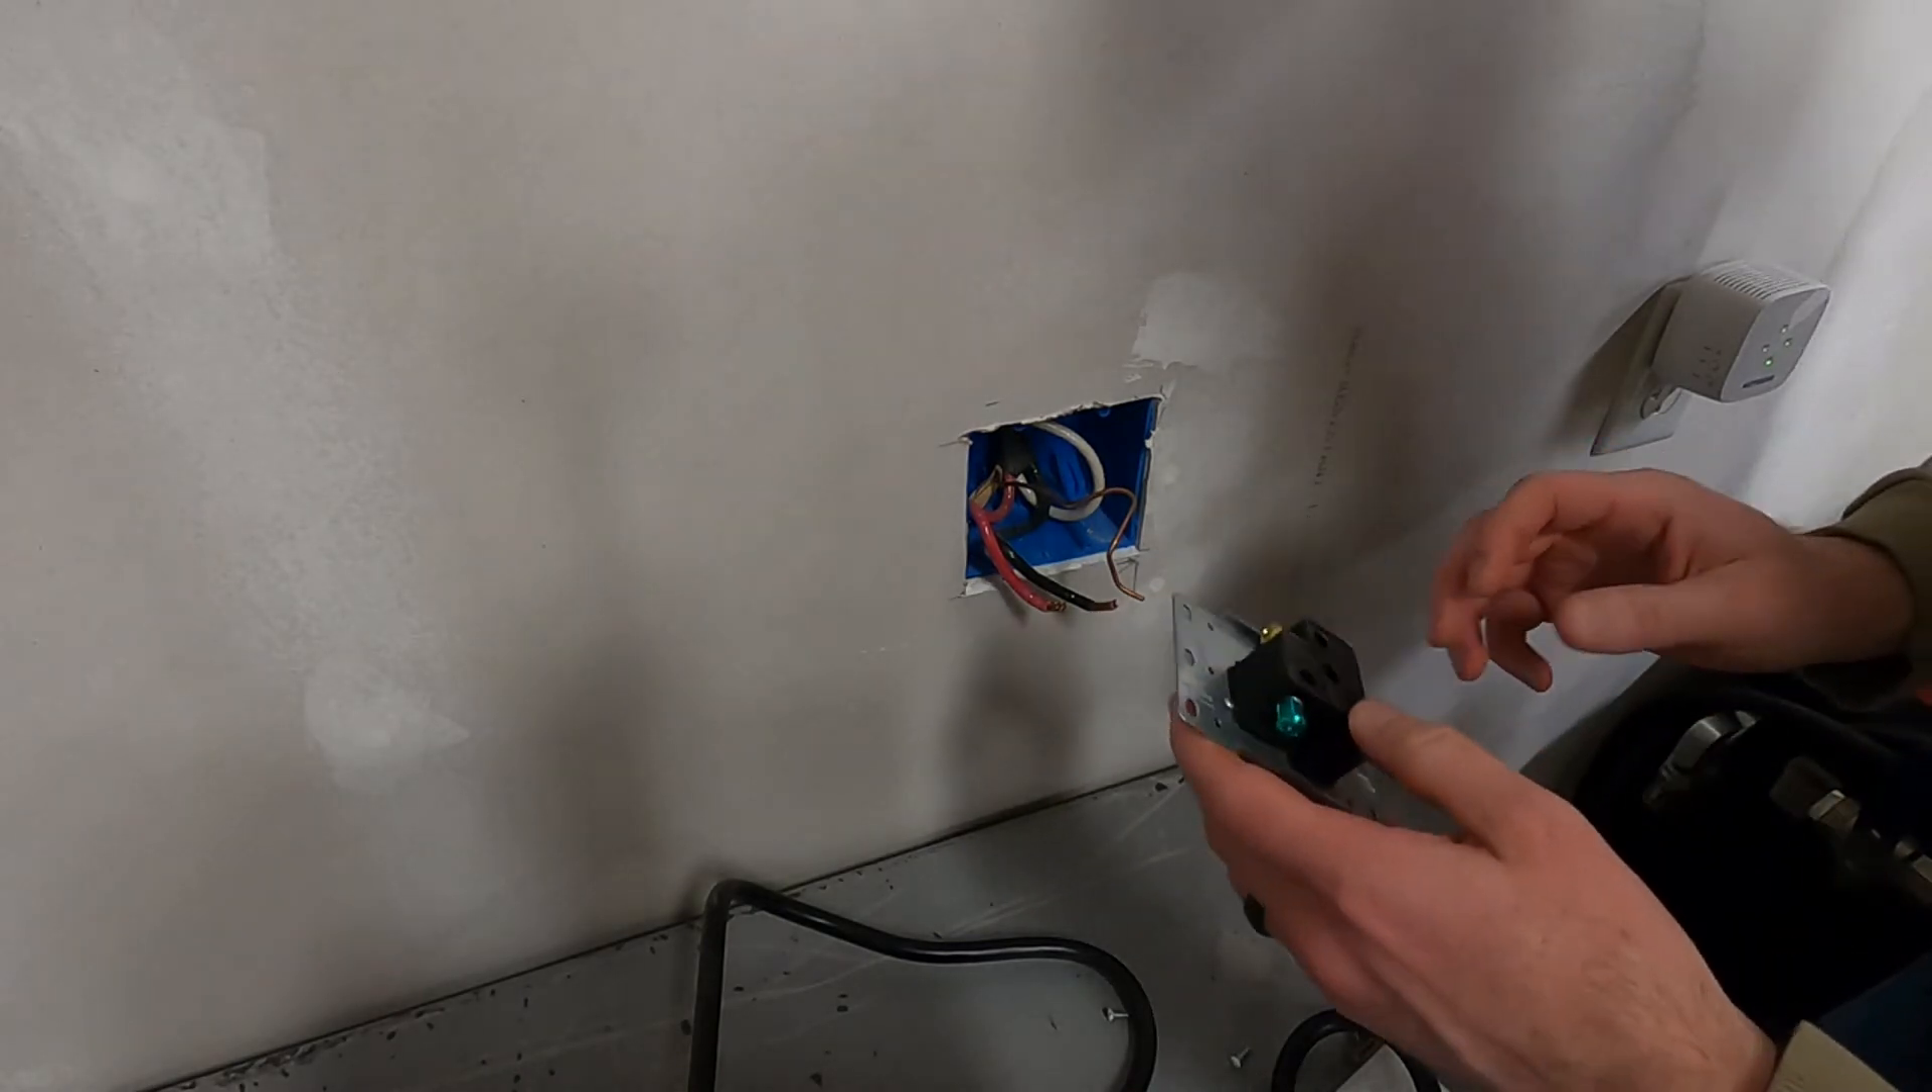Now we just need to put our new outlet in.